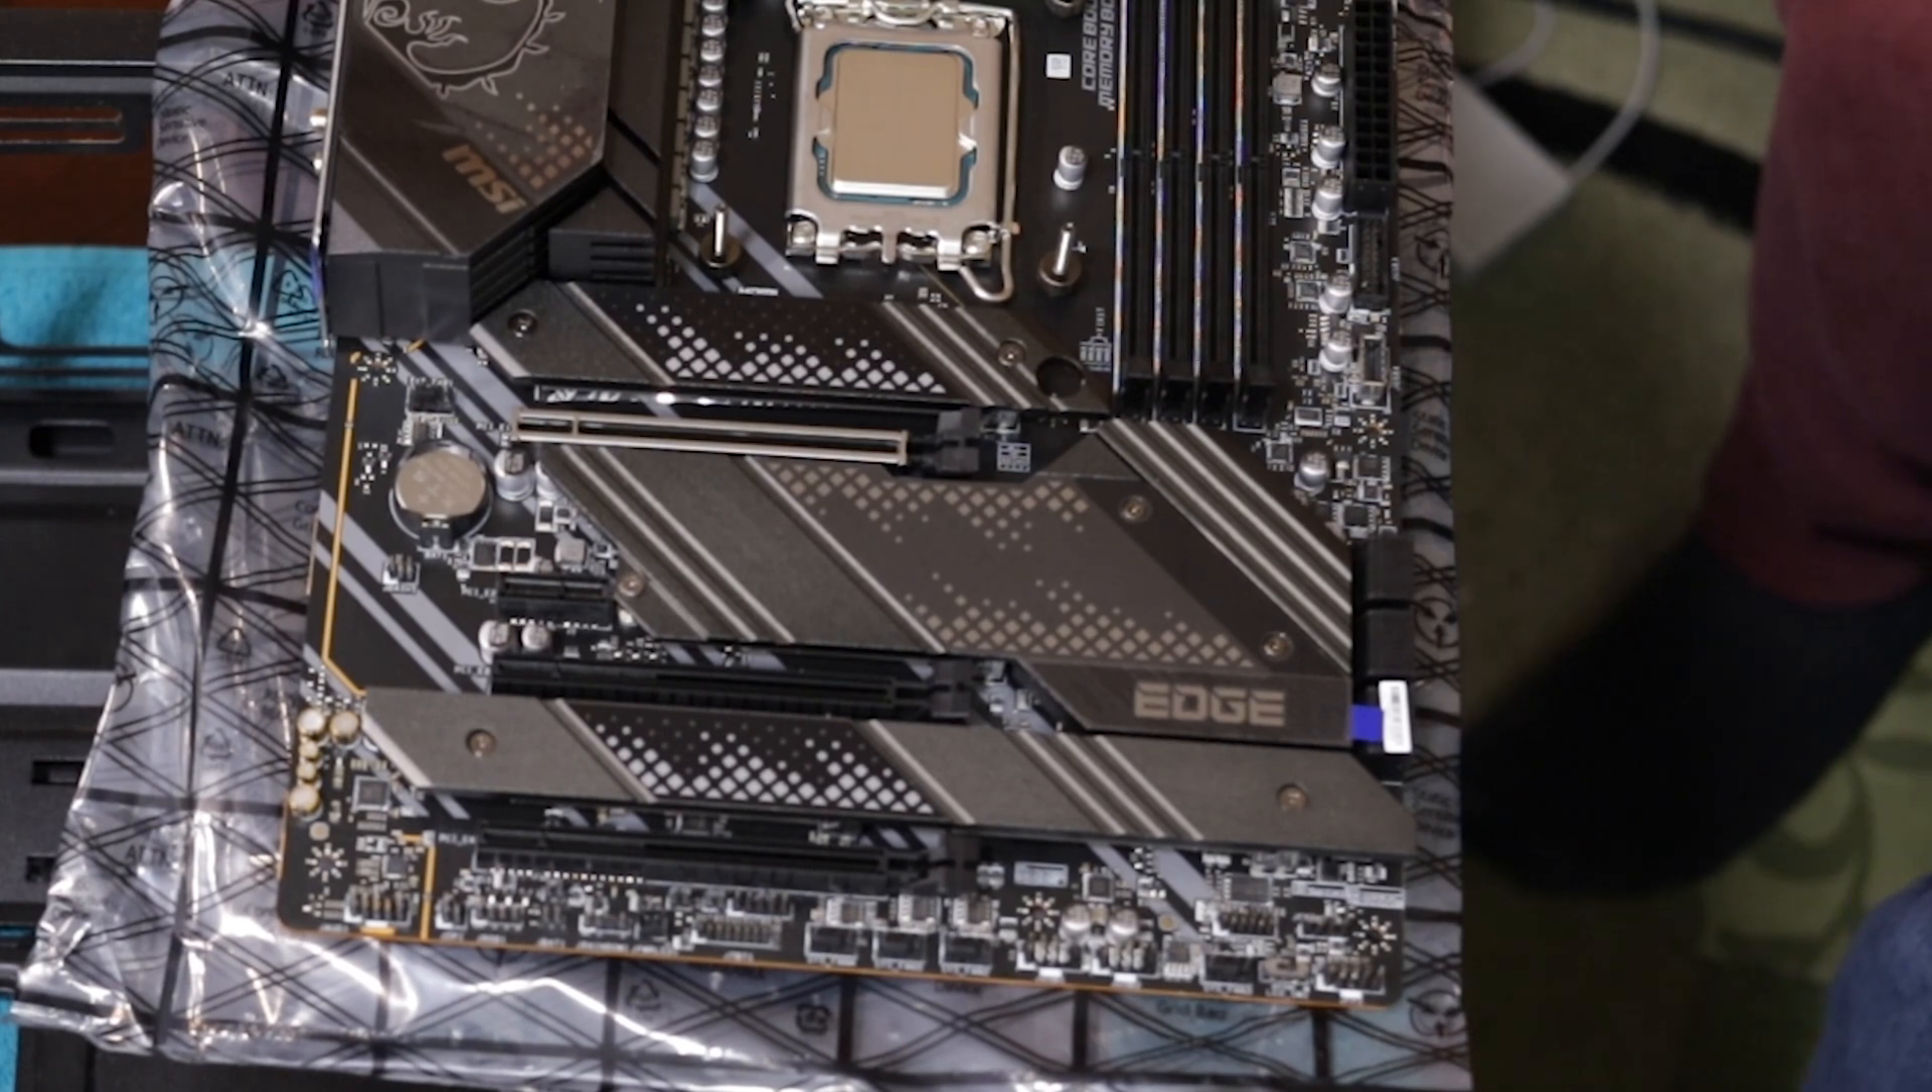Now we've got the processor seated.